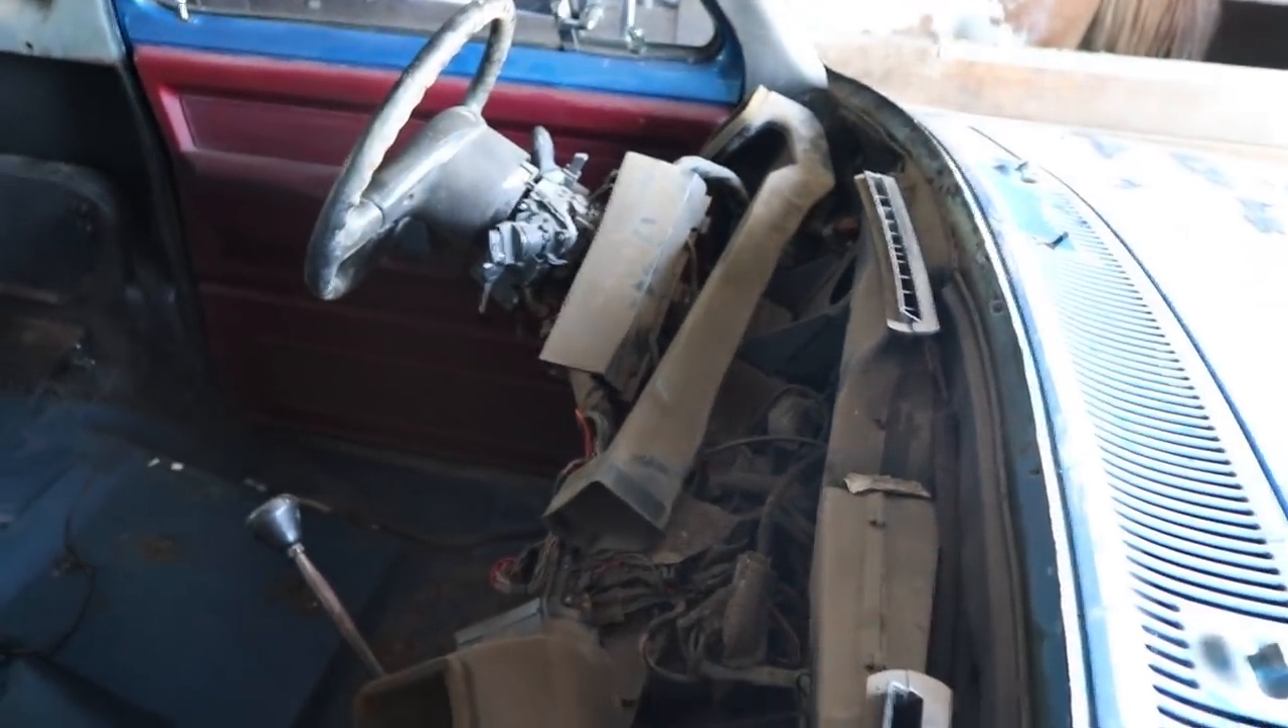So we've got the dash all taken out.